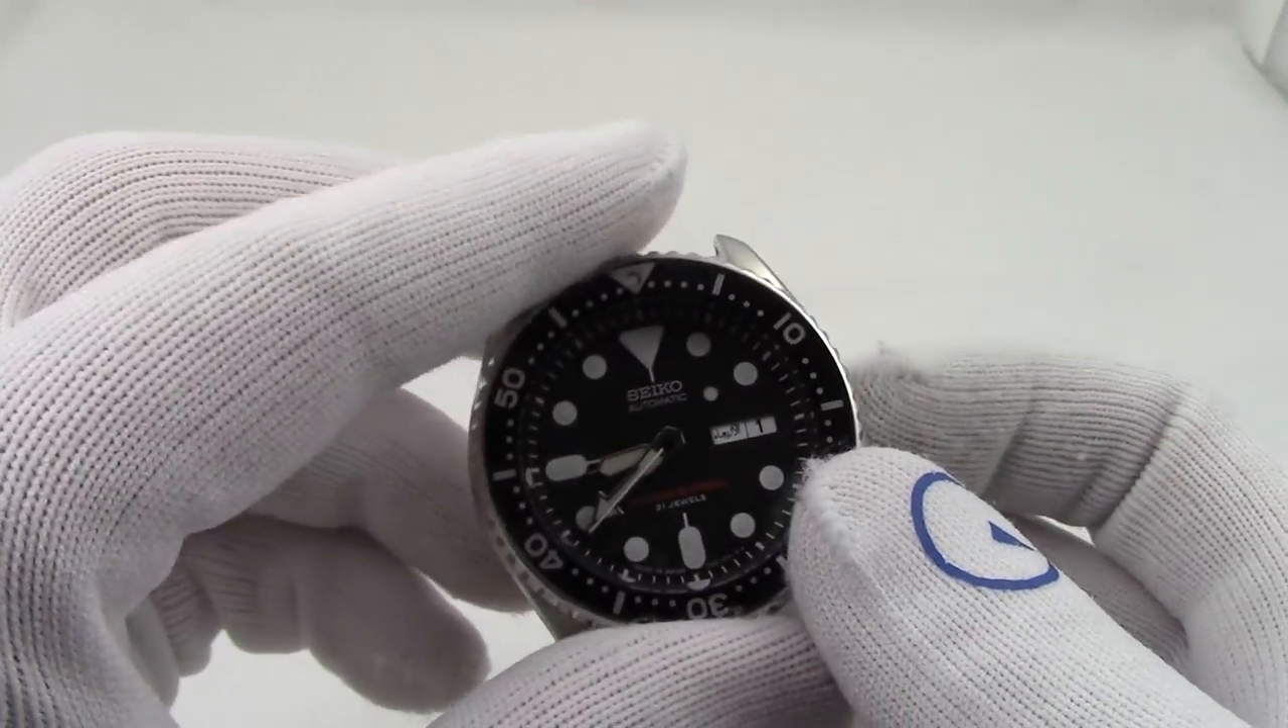So once the strap is off, we are left with just the watch.